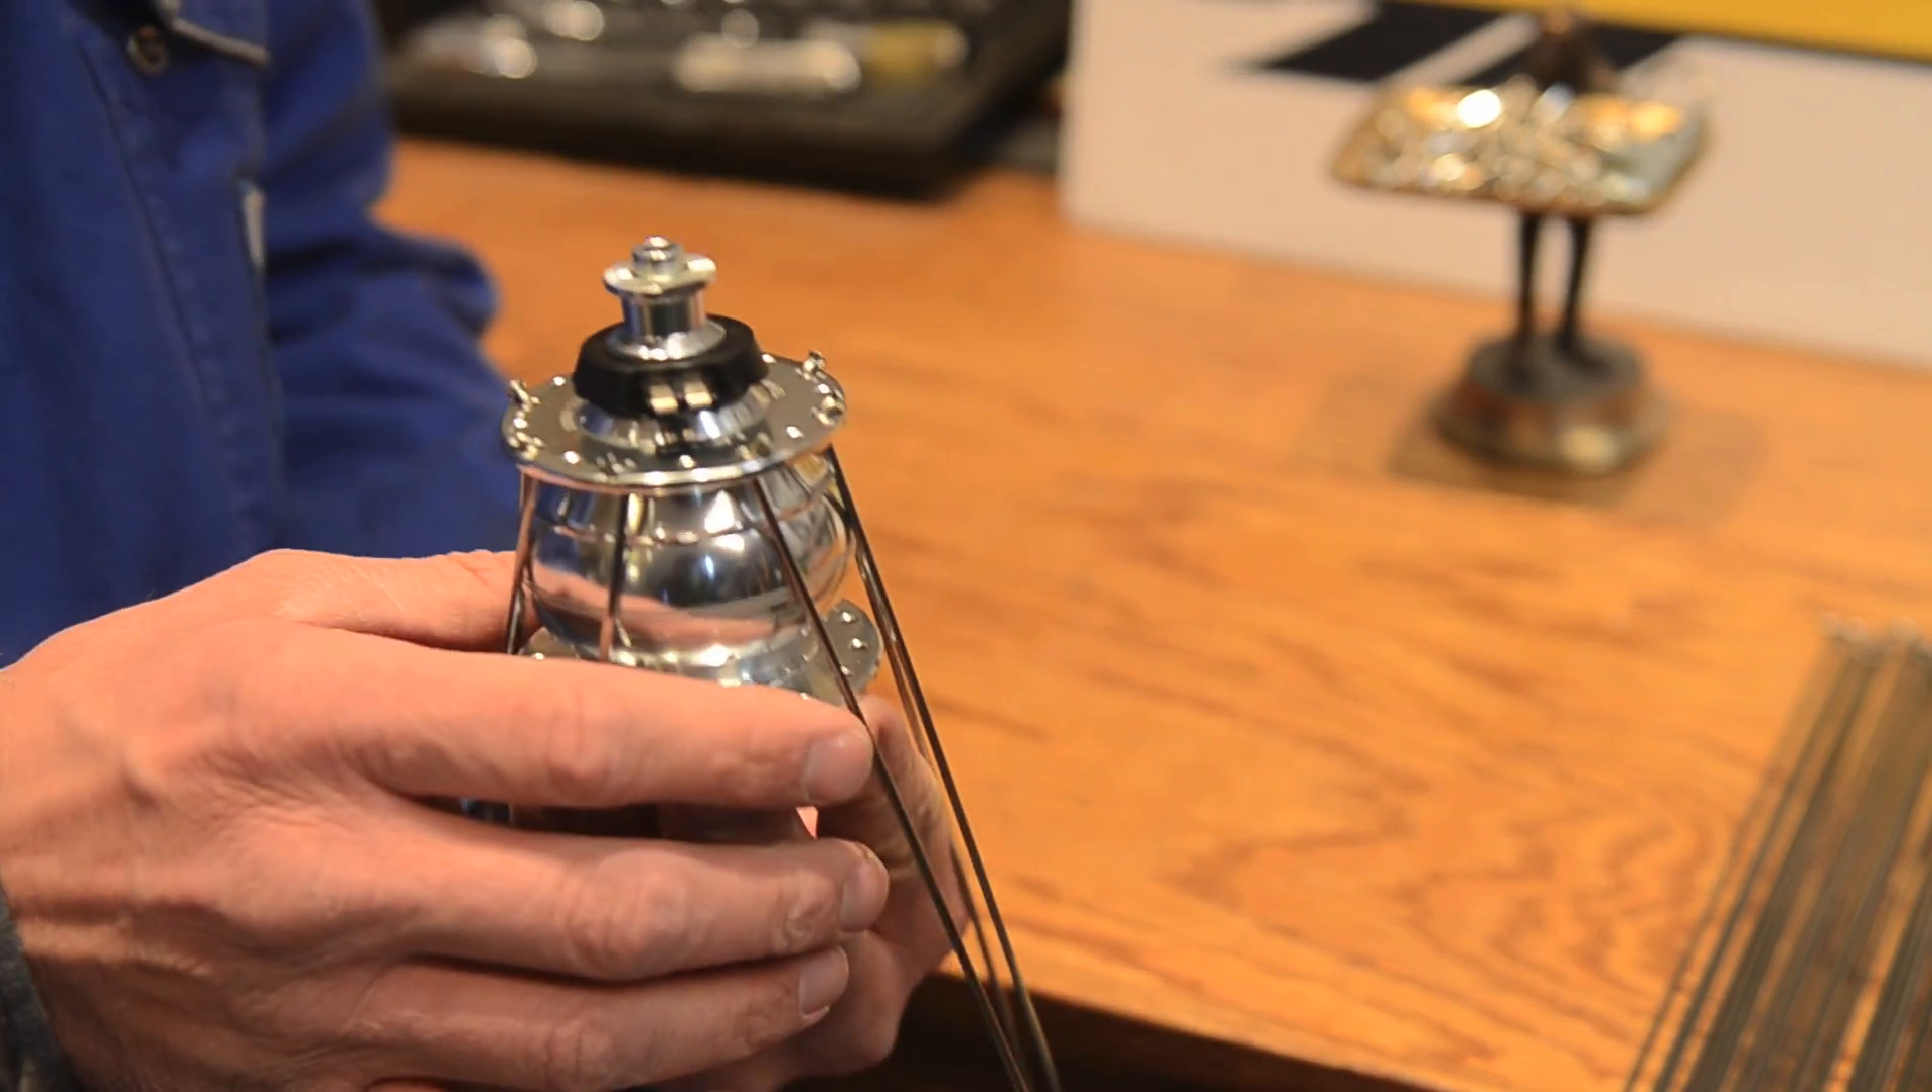This is what the hub should look like with the first set of spokes installed.